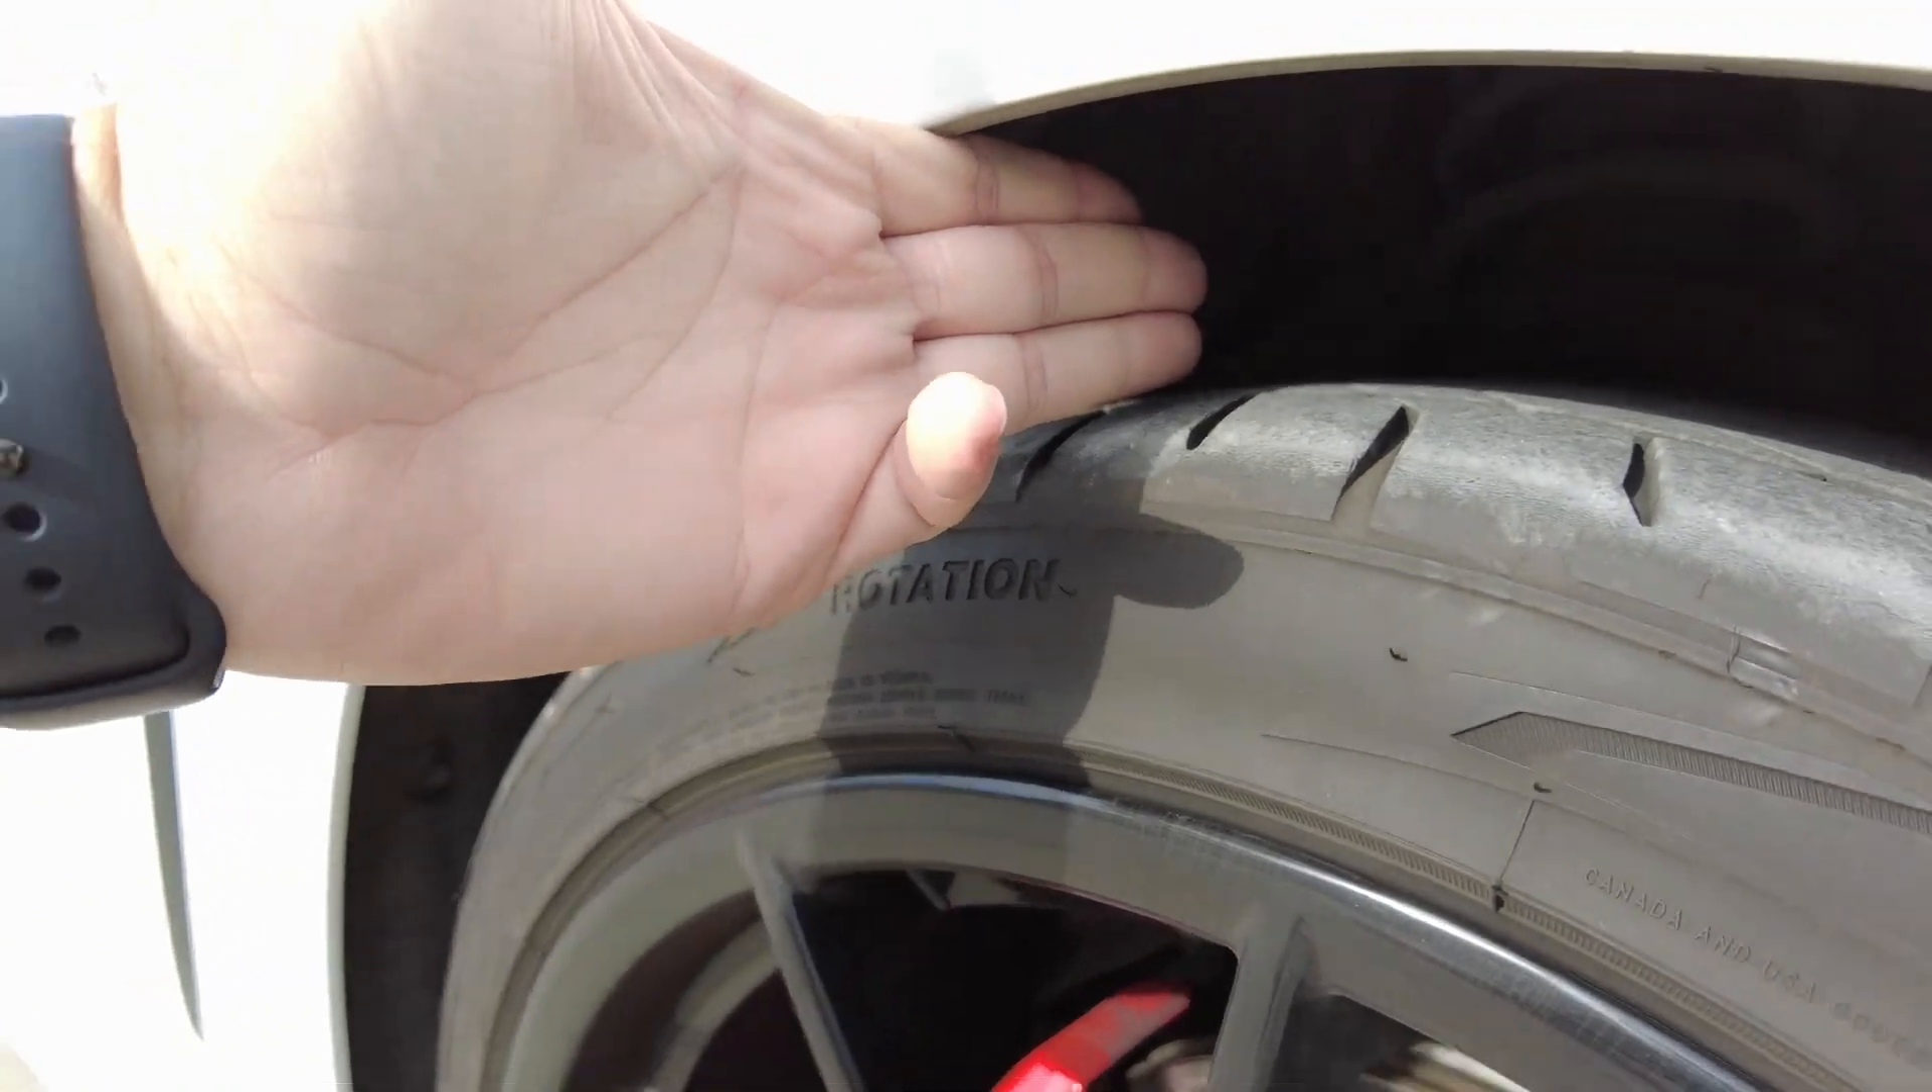You almost have a four-finger gap there.